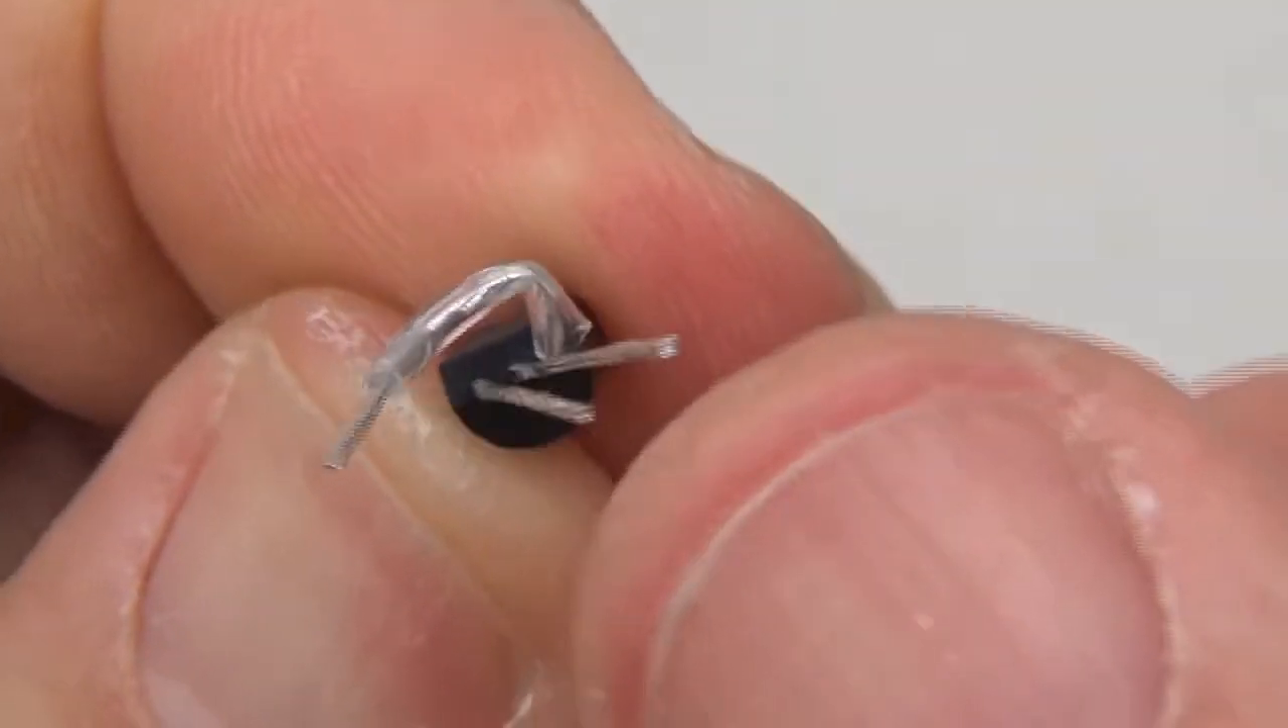Now you can see why I put the heat shrink on that wire, because crossing it over, I just want to make sure we don't get any touchdowns.